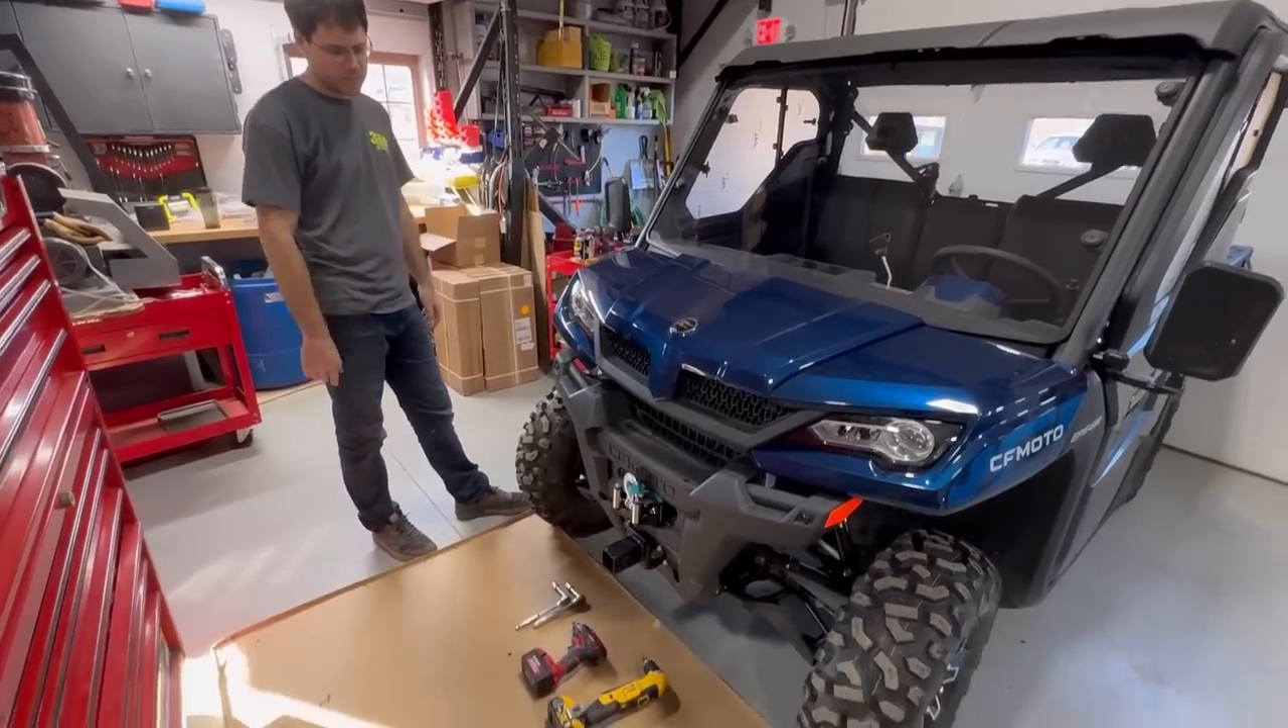So we've got the full cab on, super exciting.